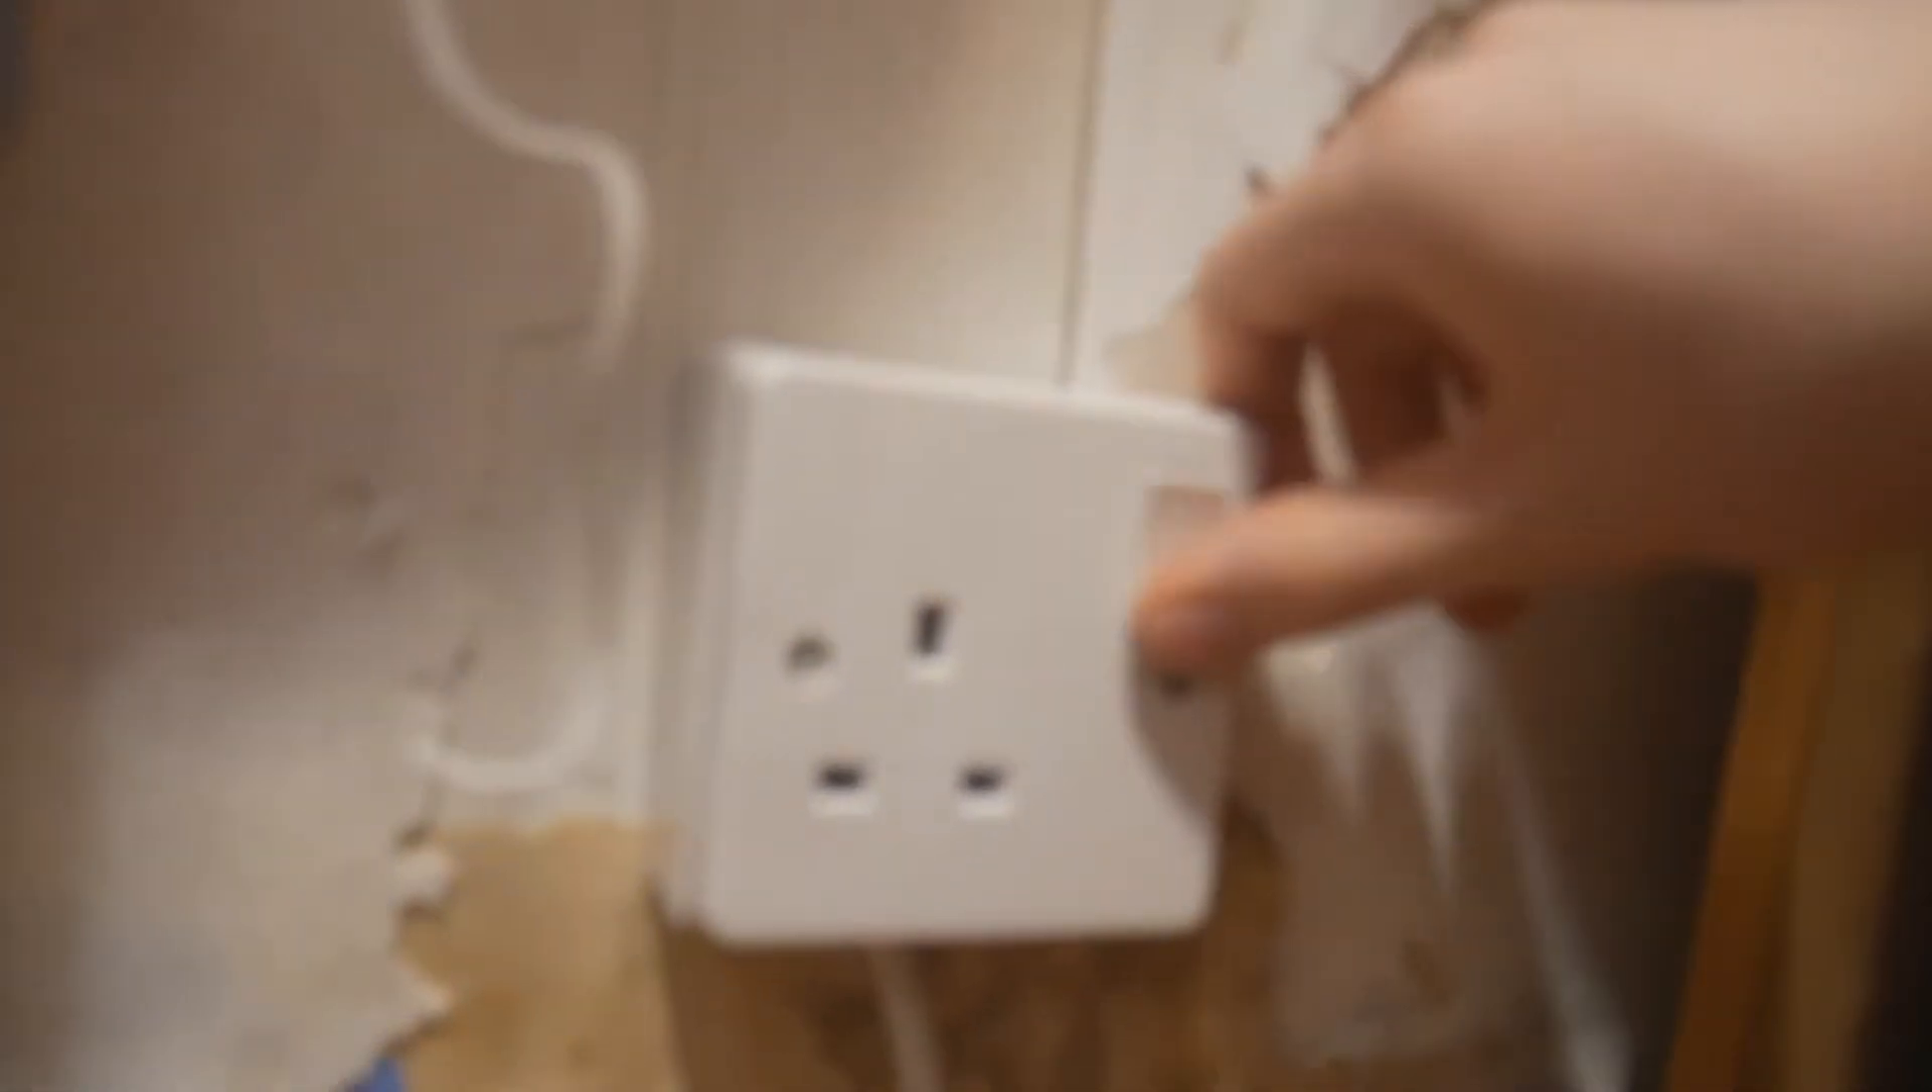Okay, so now the plug's on the wall.